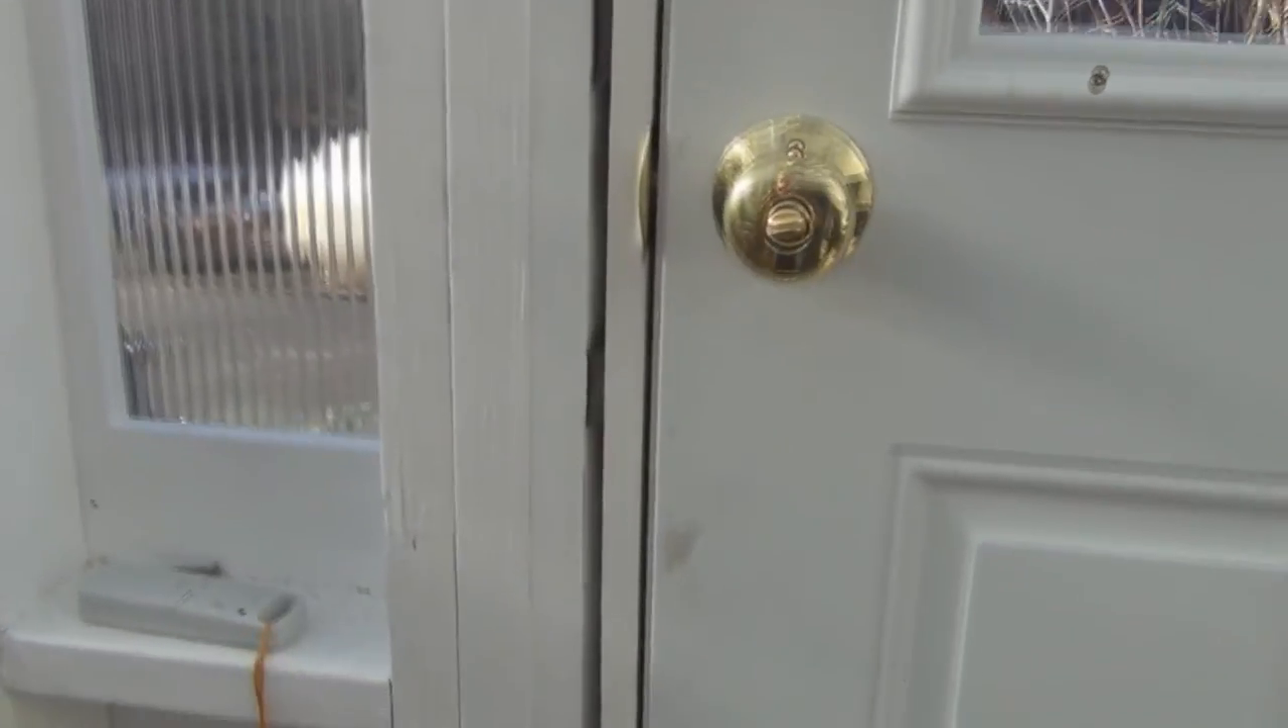So here's the door and the gap that I need to fill in.